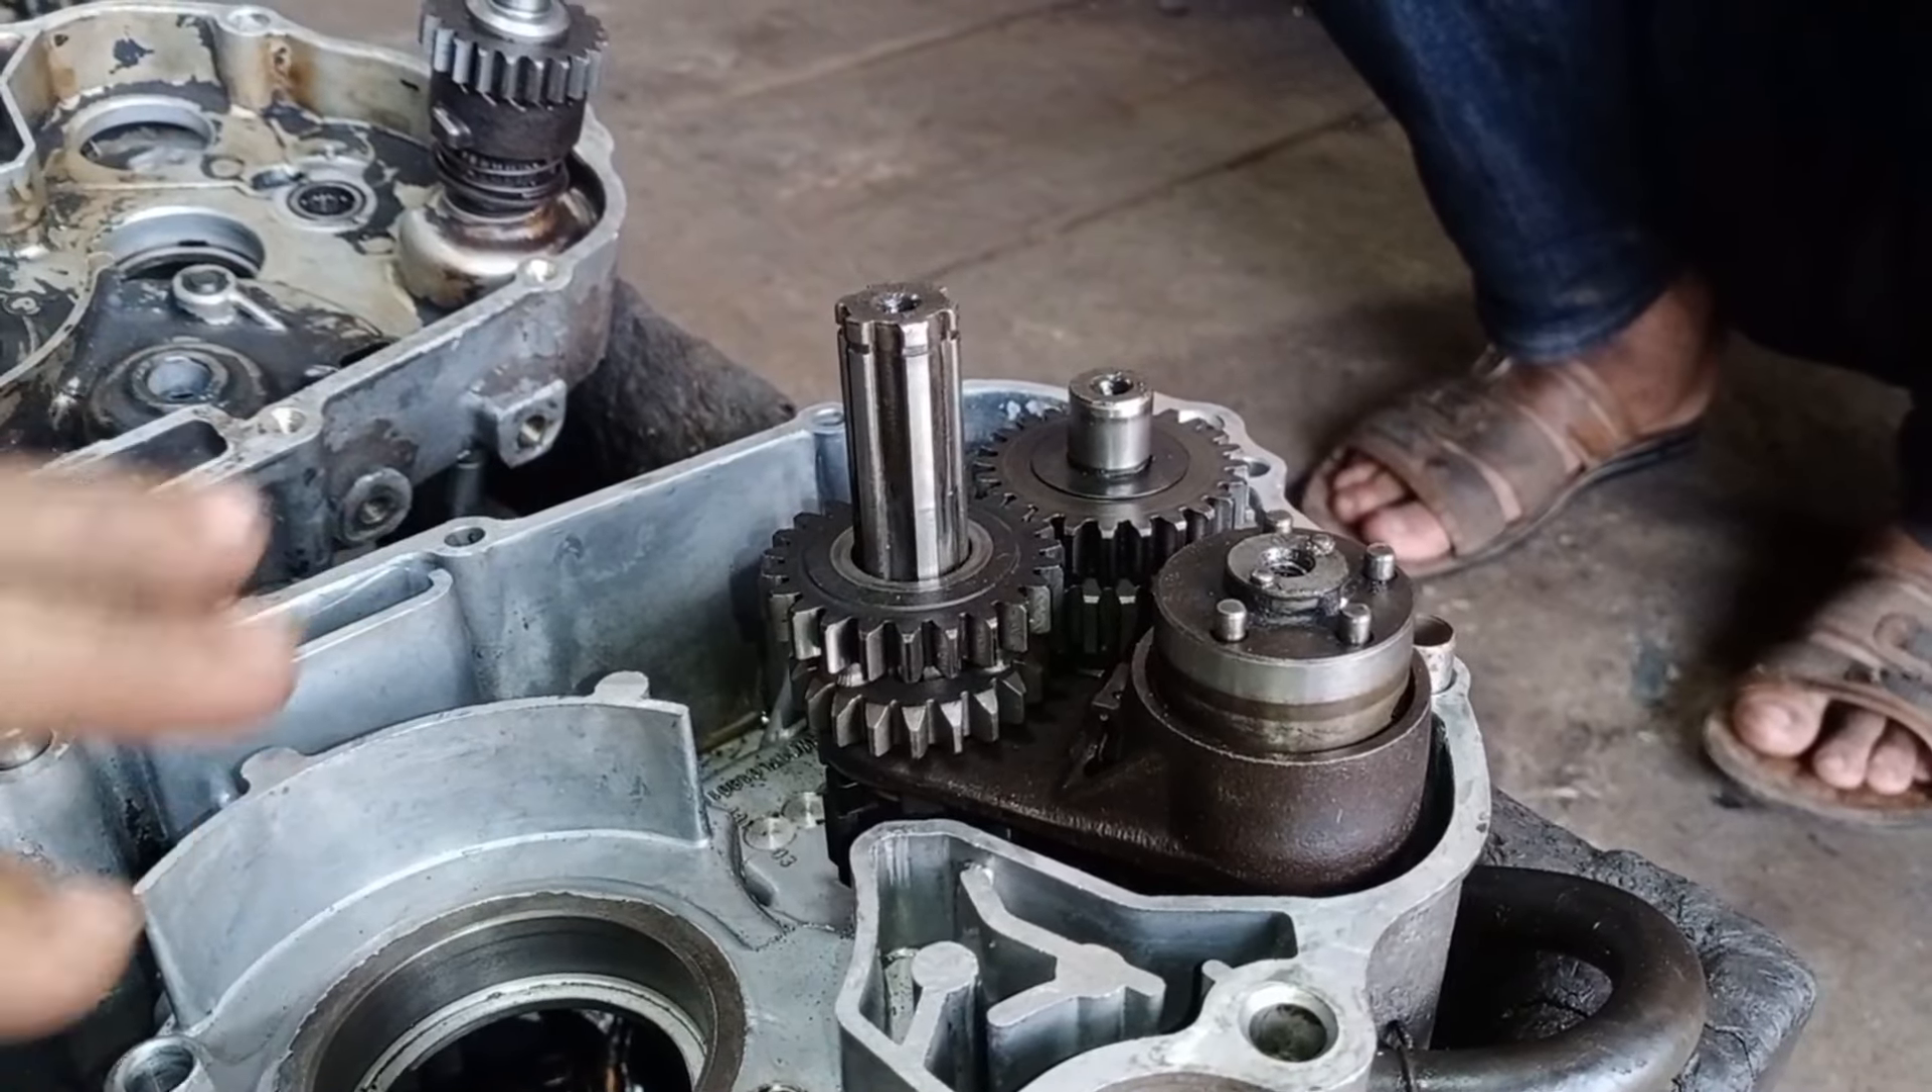یہاں پہ ہمارا گیر انجن کے اندر فٹ ہو چکا ہے۔